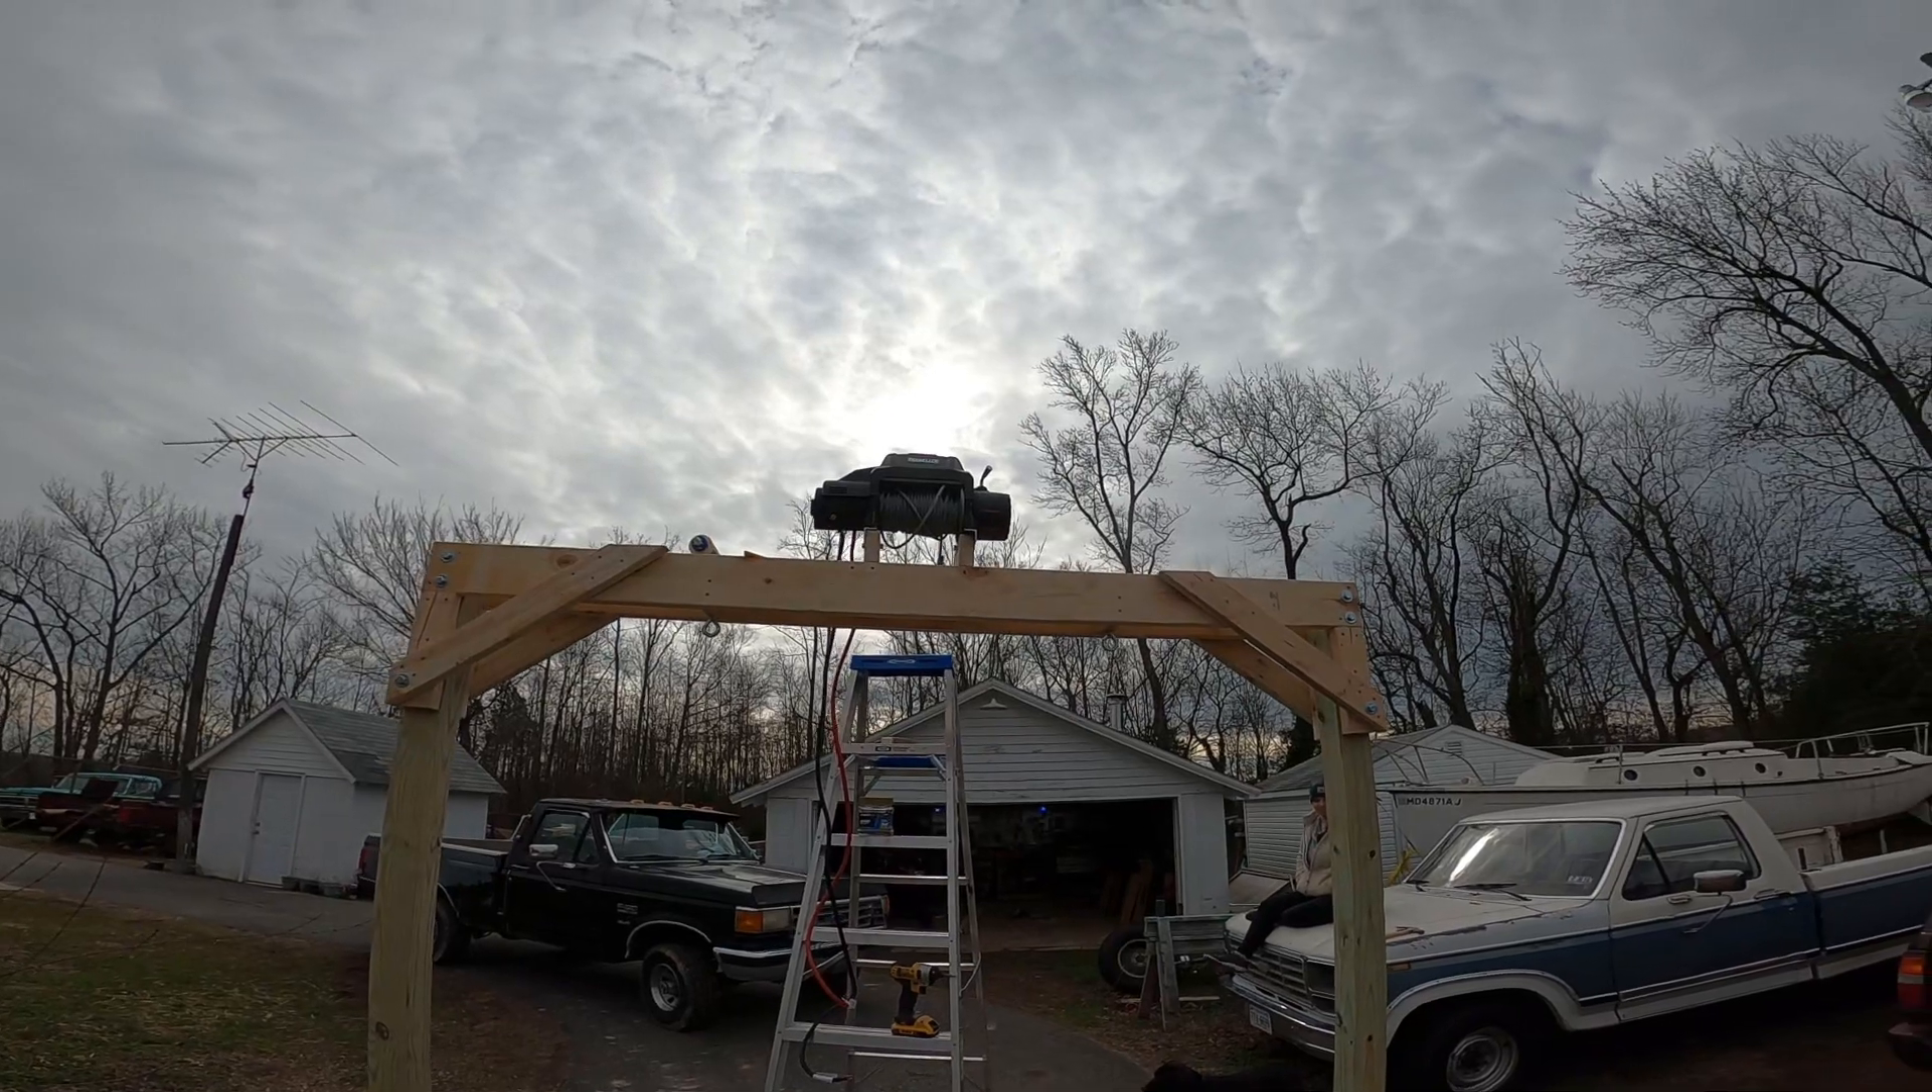Perfect. And there we go. The winch is up there.